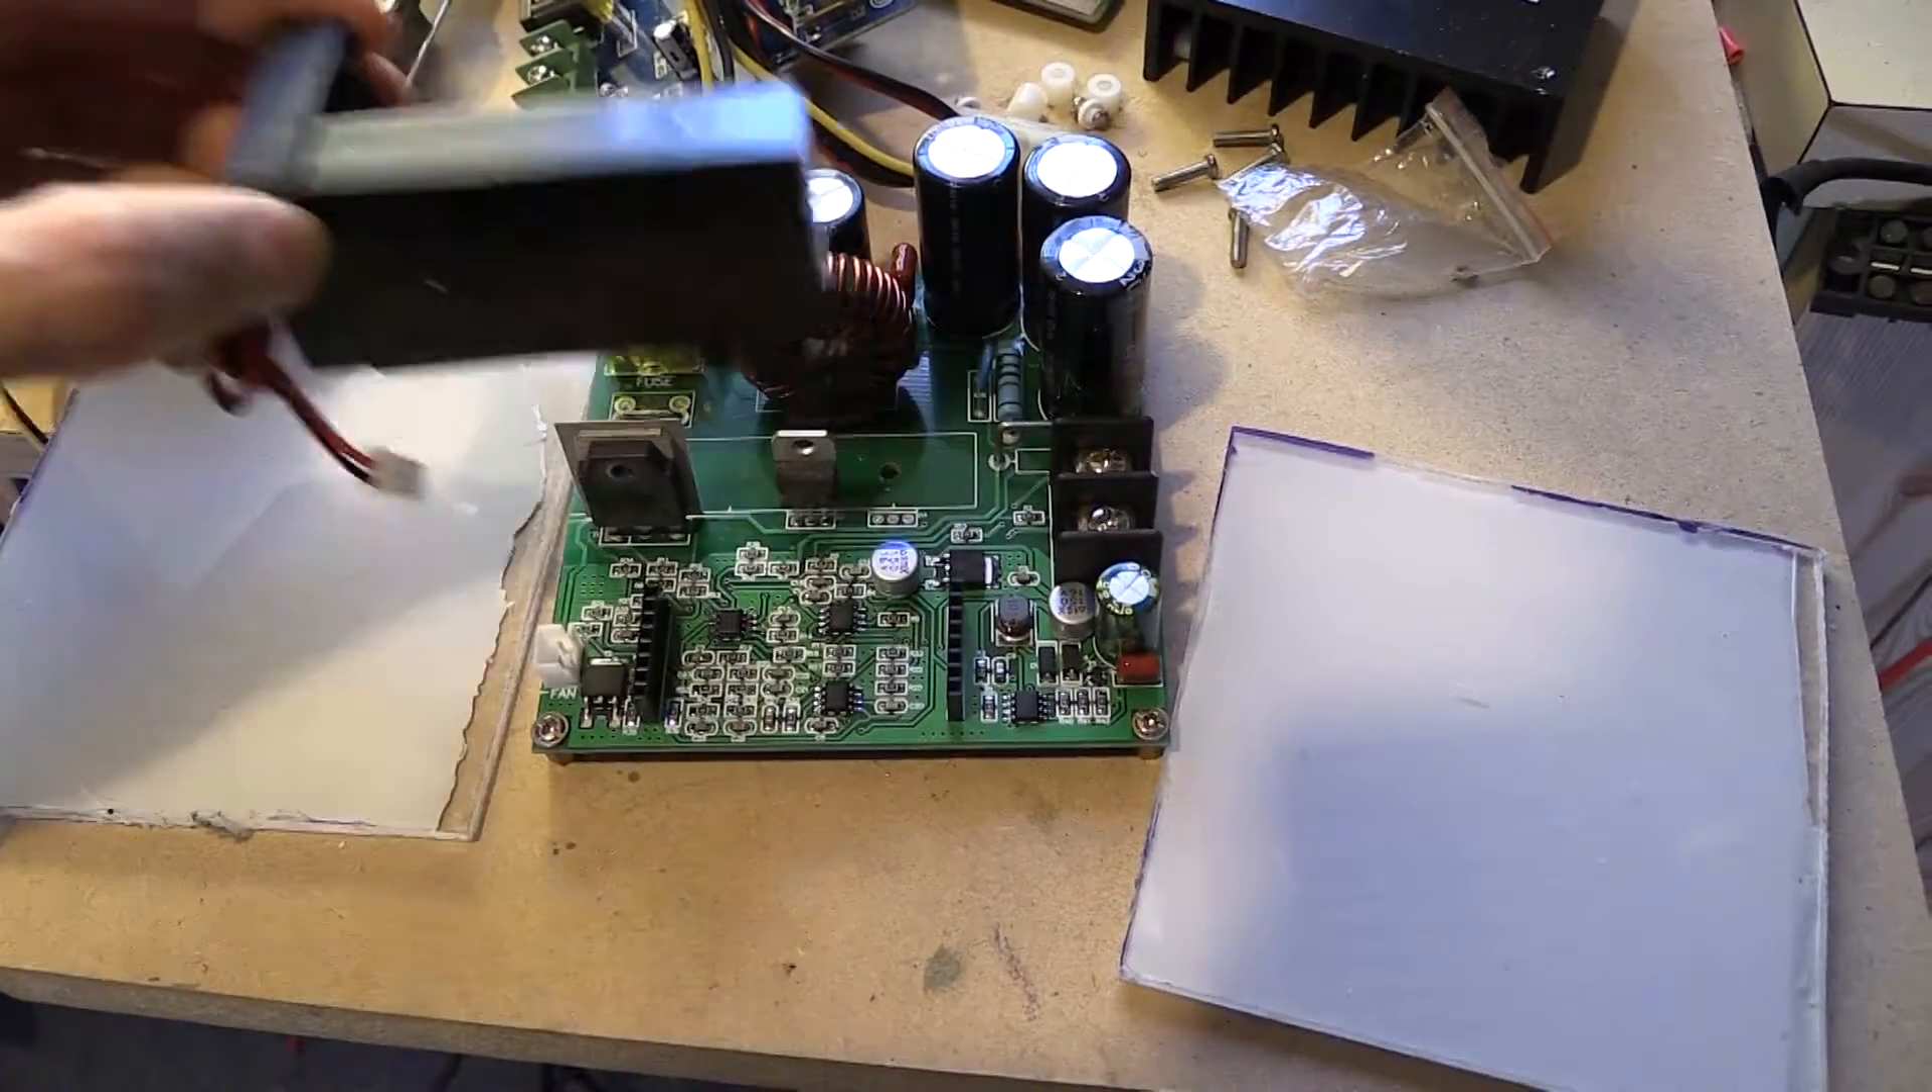Right, so I've unscrewed the heat sink.